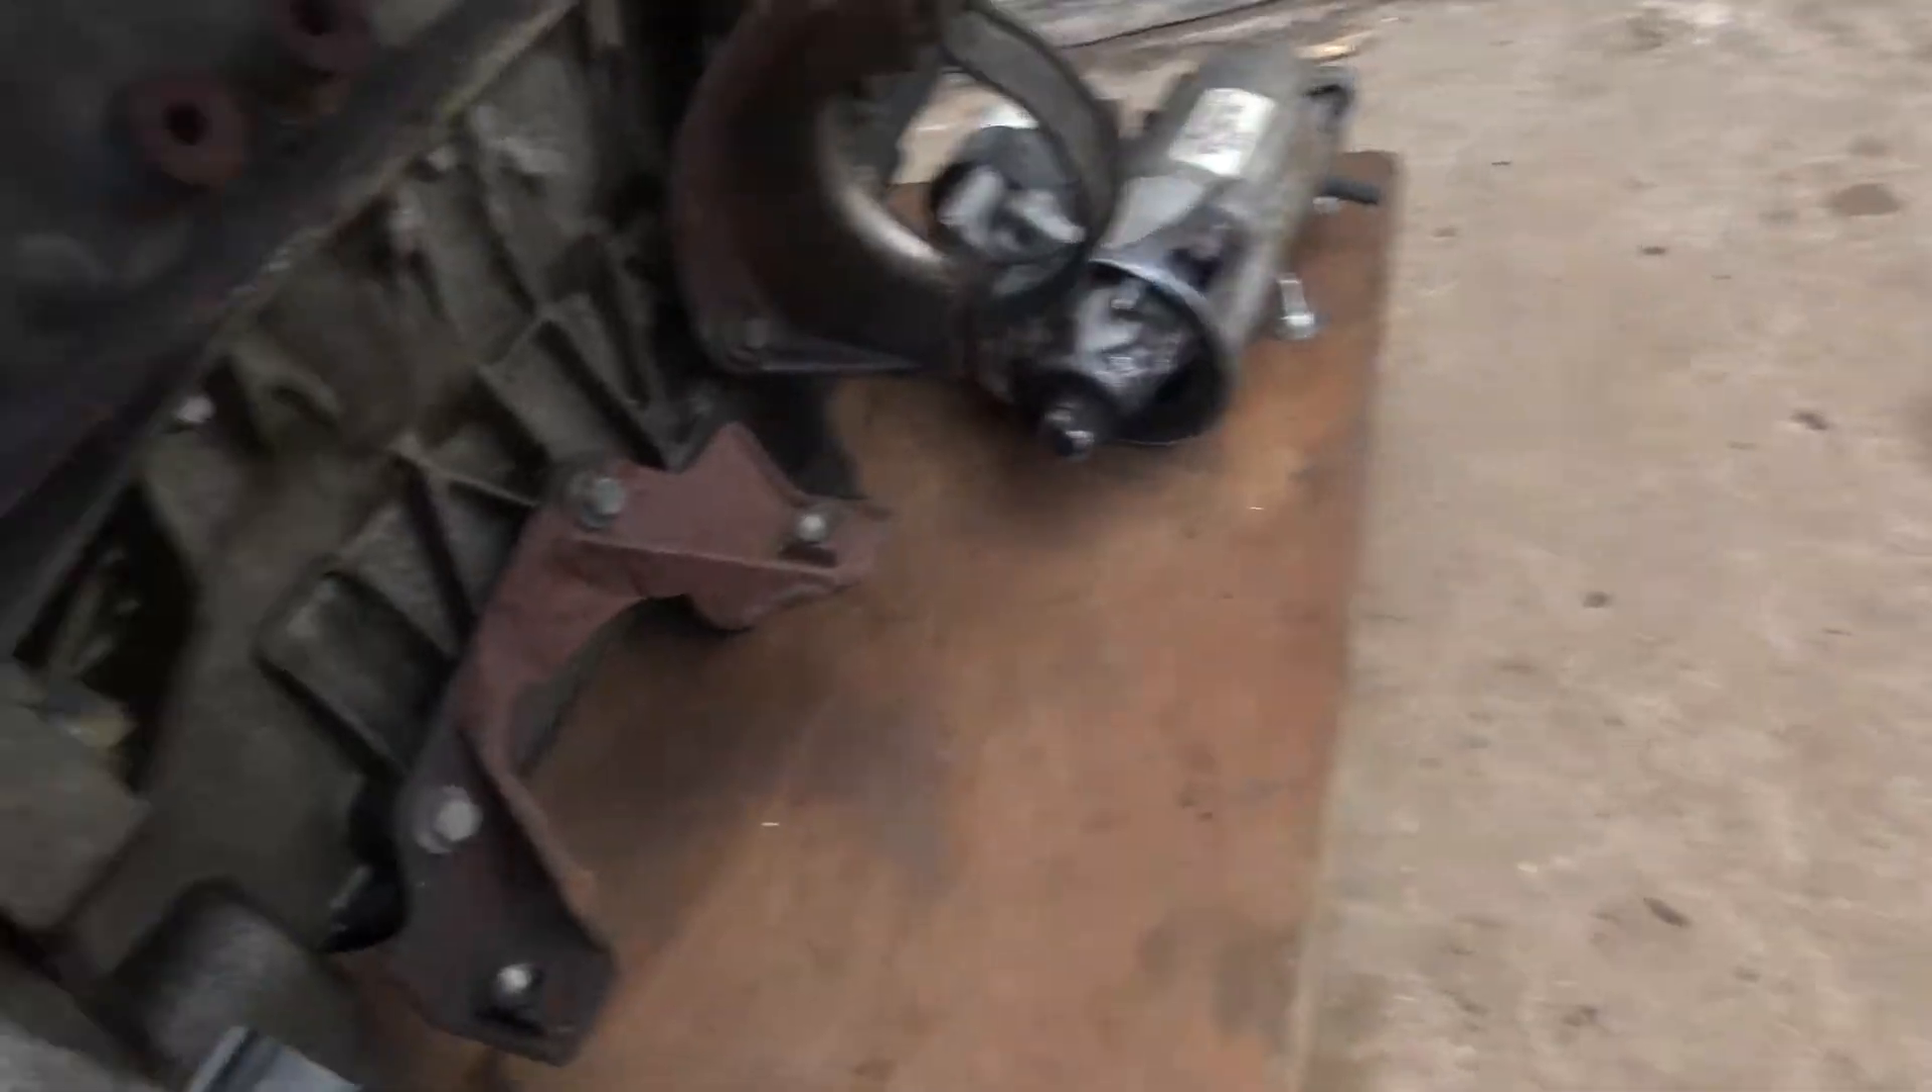The starter motor's come out of there.